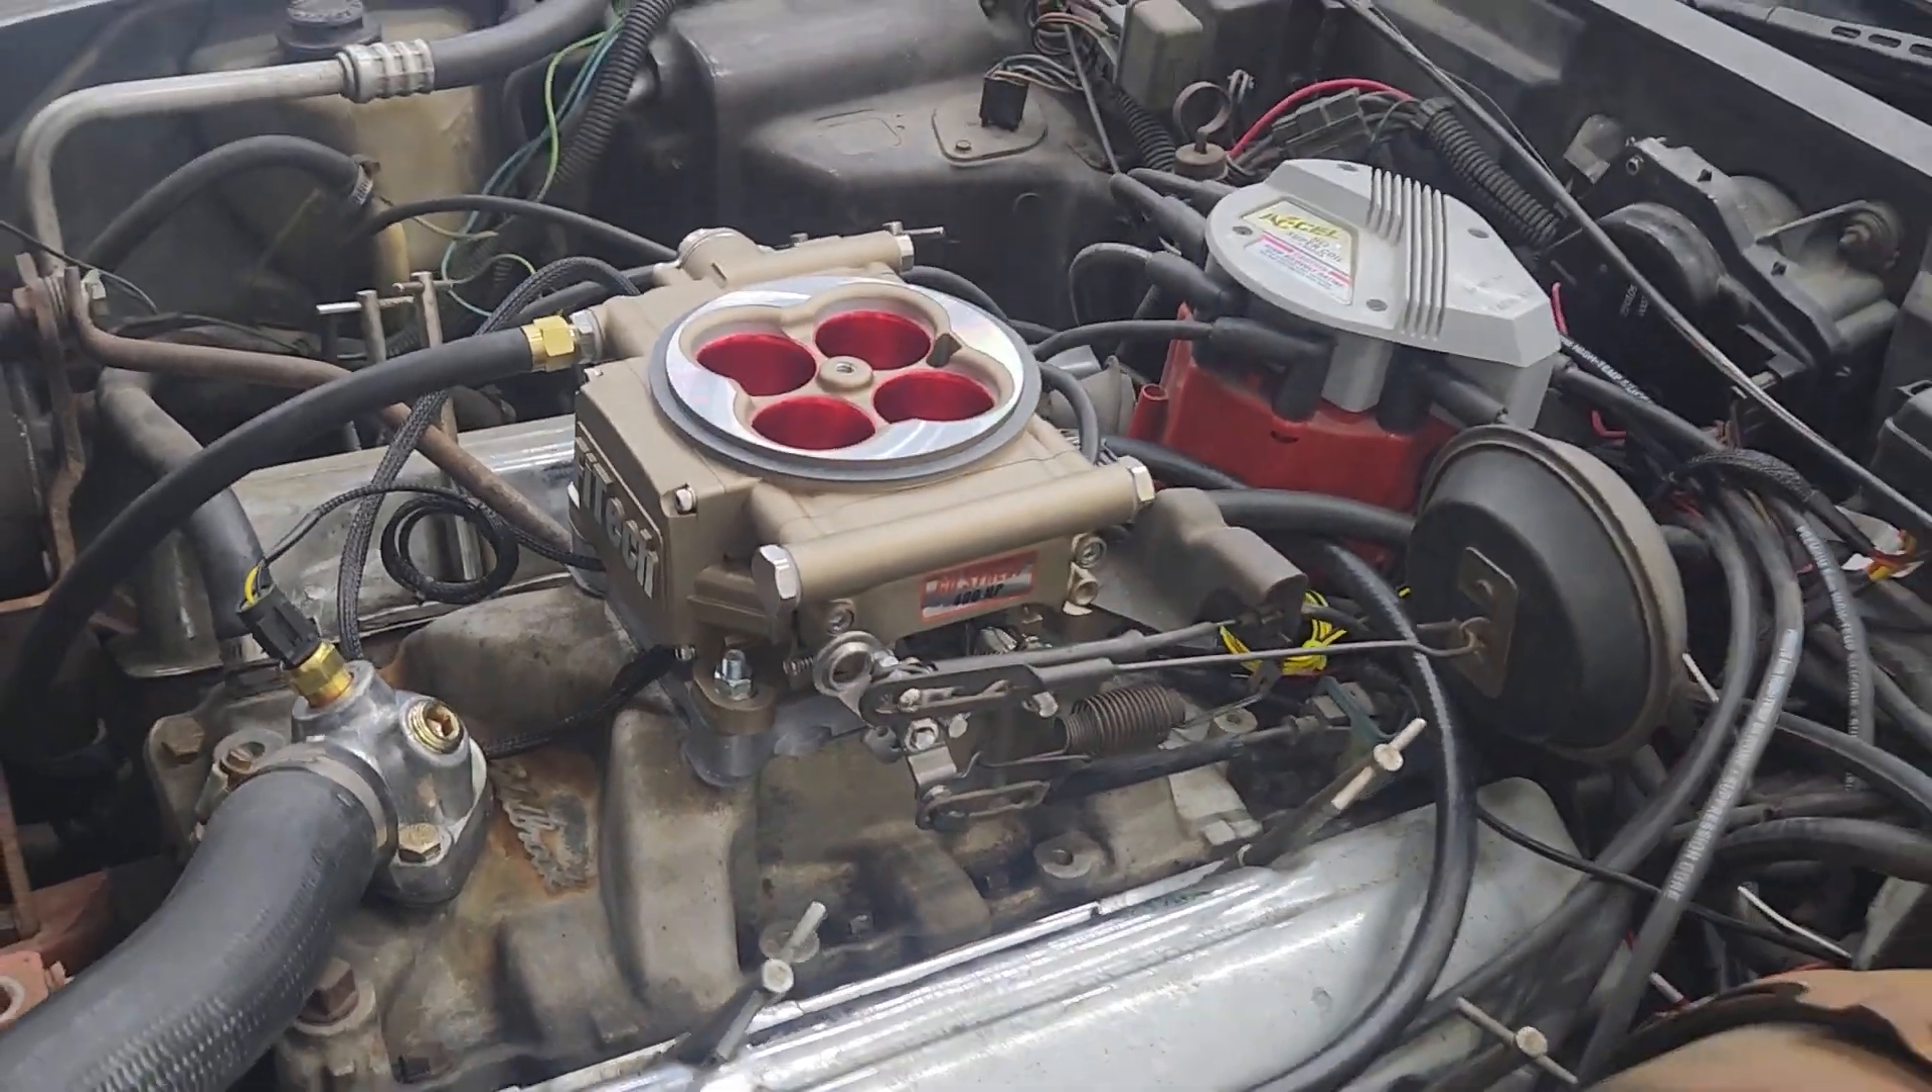The throttle body is all installed.